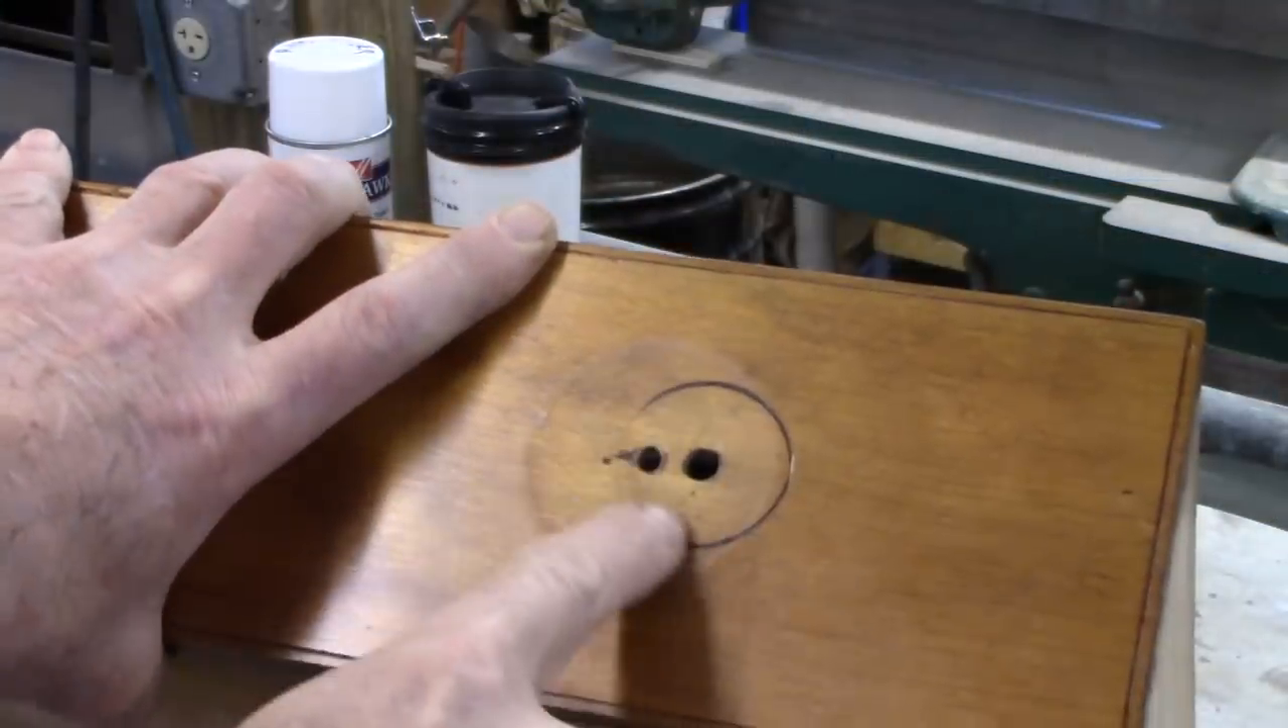We took one off and you can see here what the original knob was and the size of it.